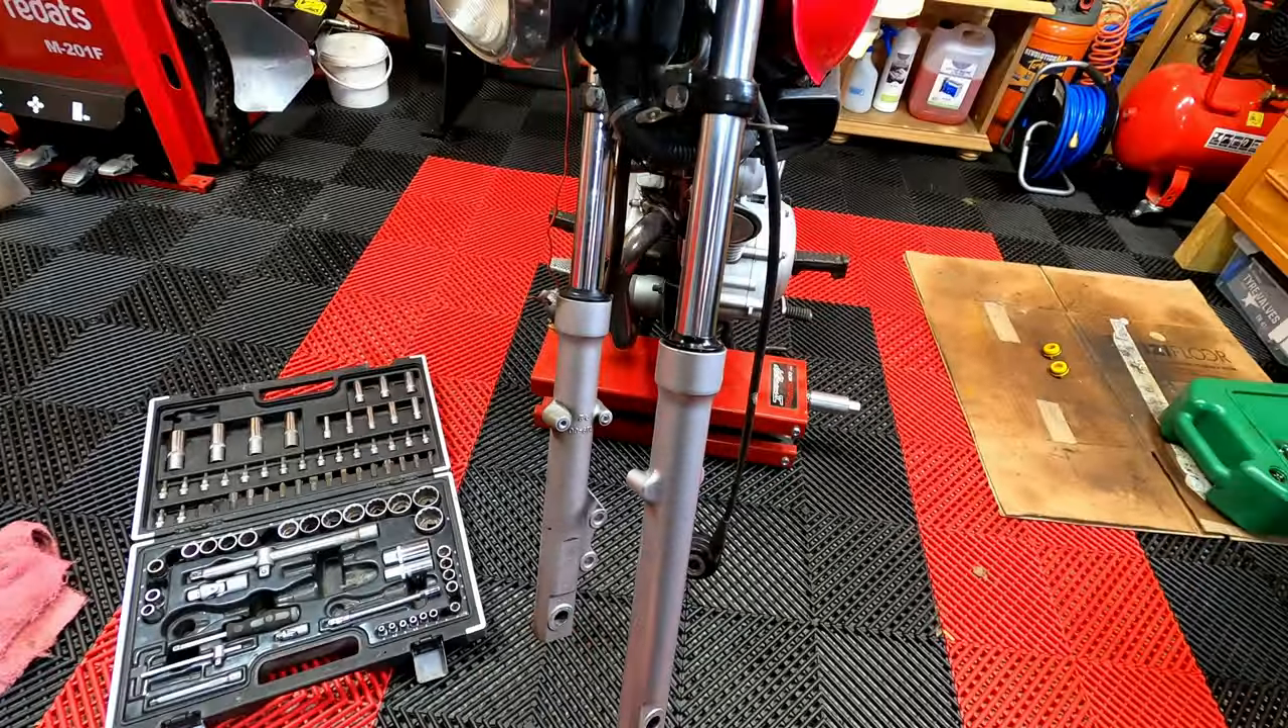Voilà et ma fourche est remontée.